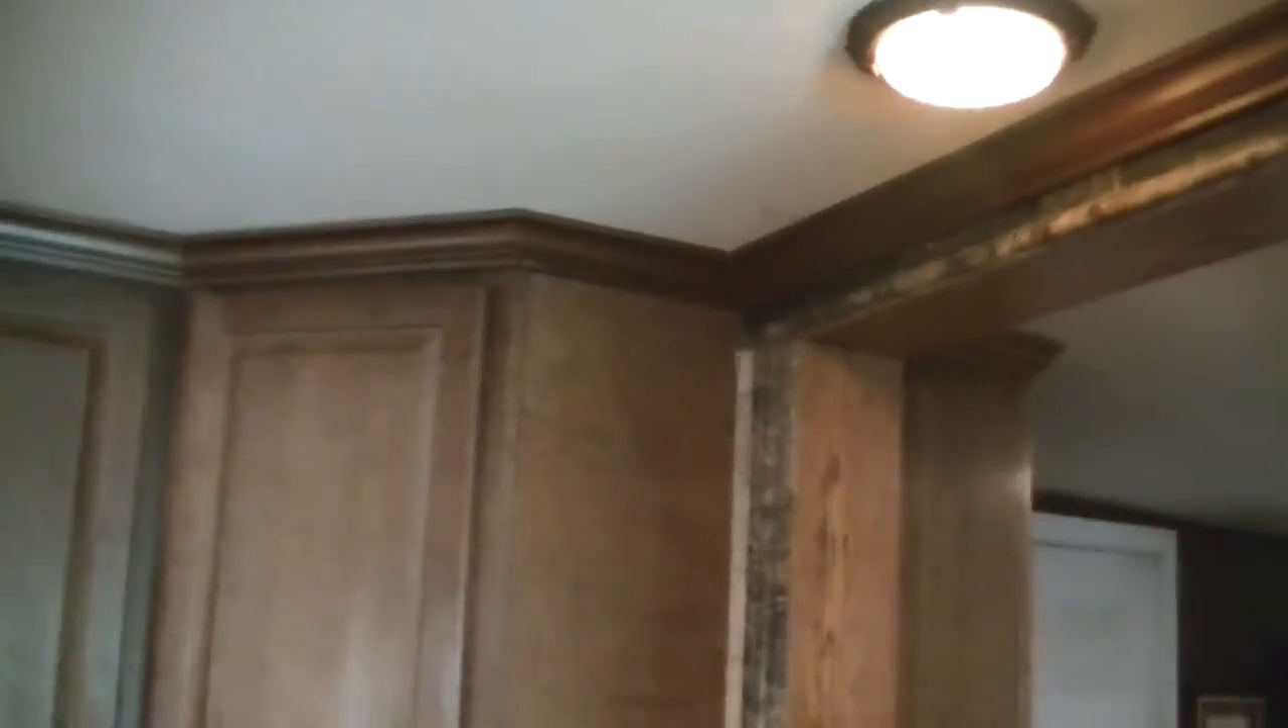The crown is up I was hoping to get more done than crown but I'm happy that that's up it really makes the cabinets look finished now.